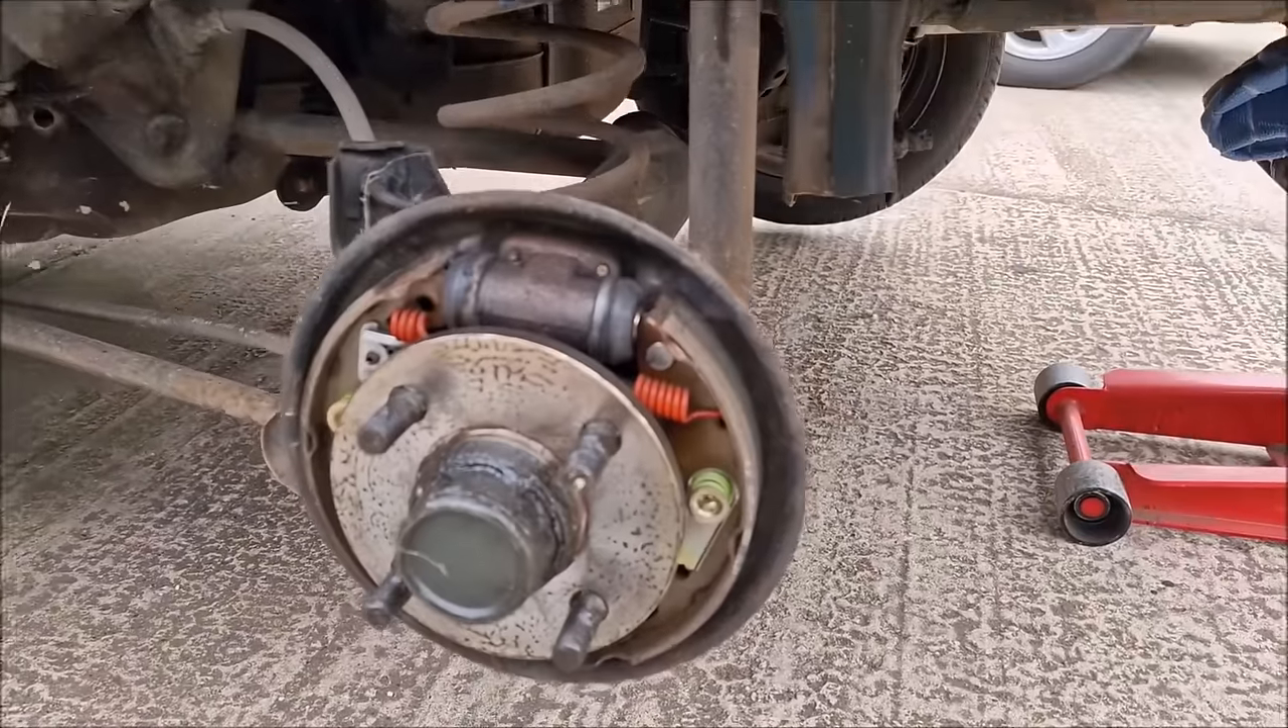Off comes the wheel. Off comes the, uh, brake drum cover.